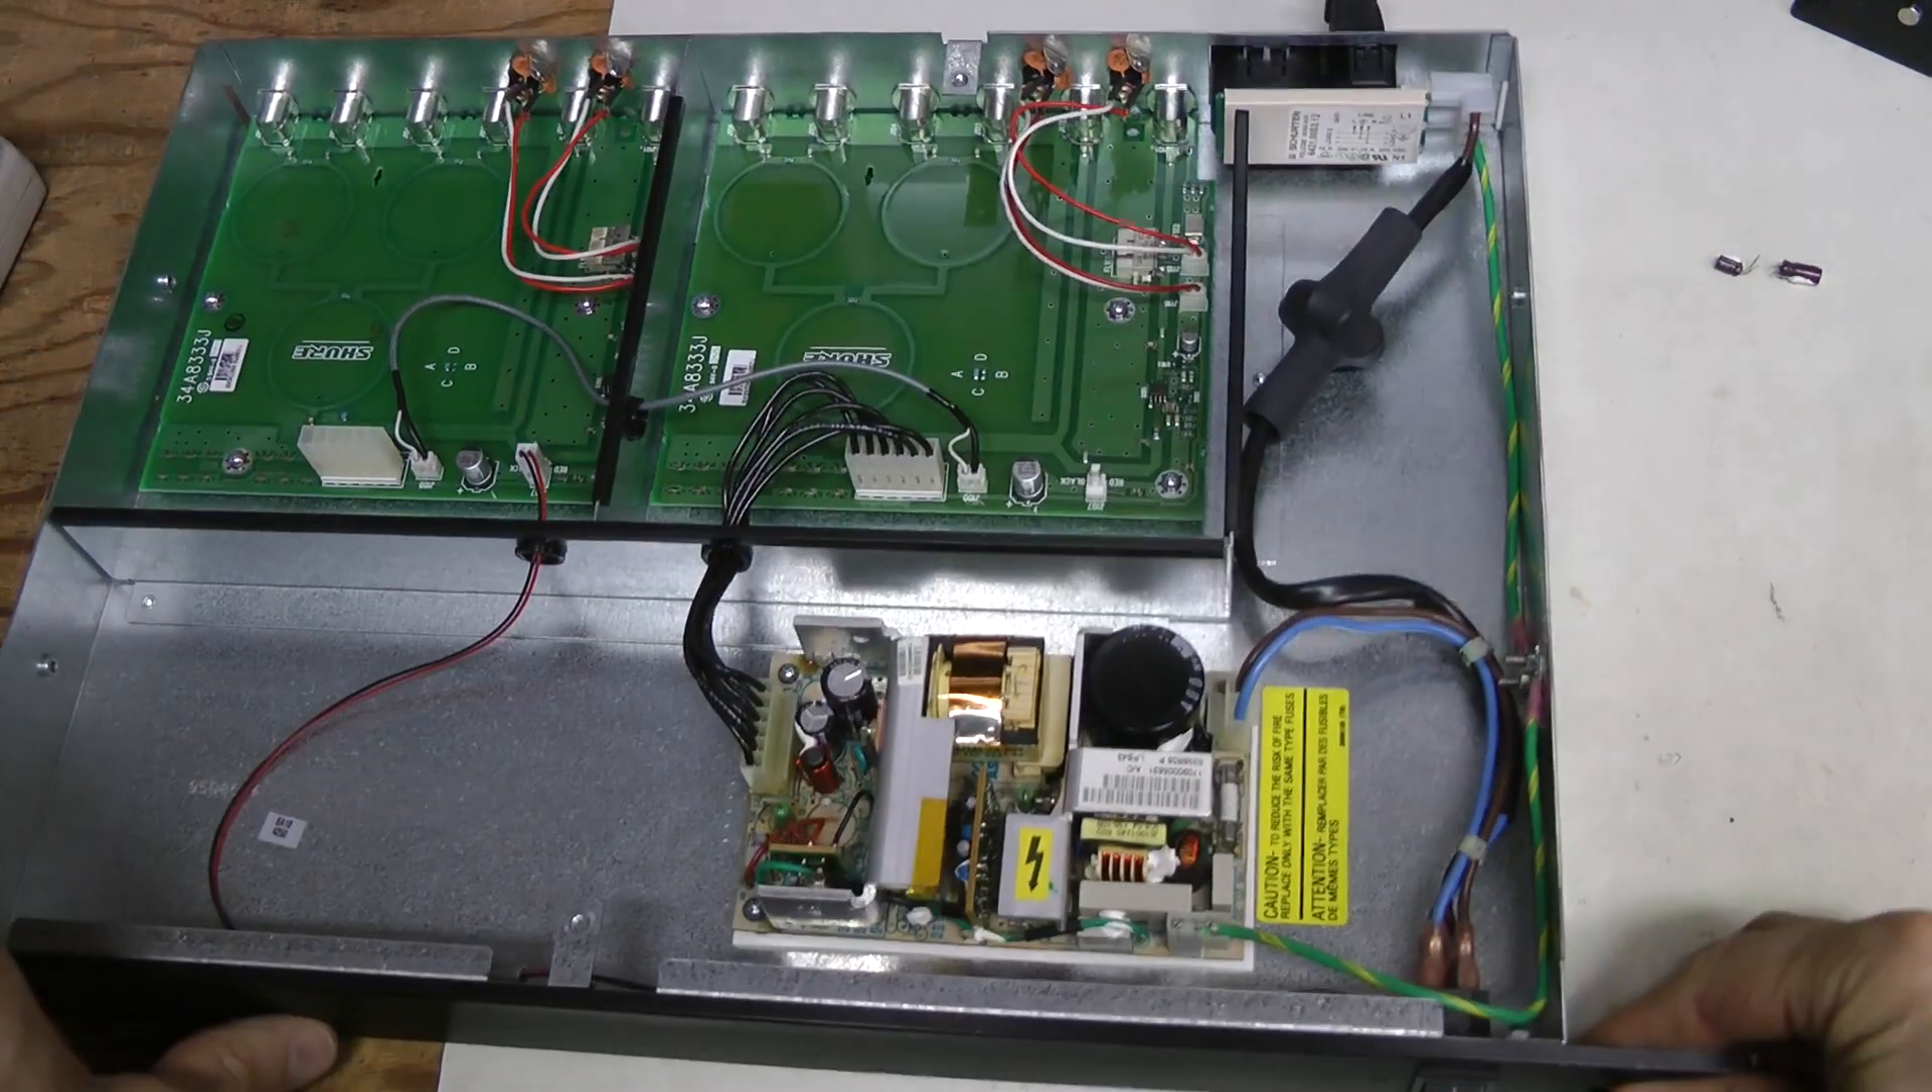So I put the supply back into the unit.